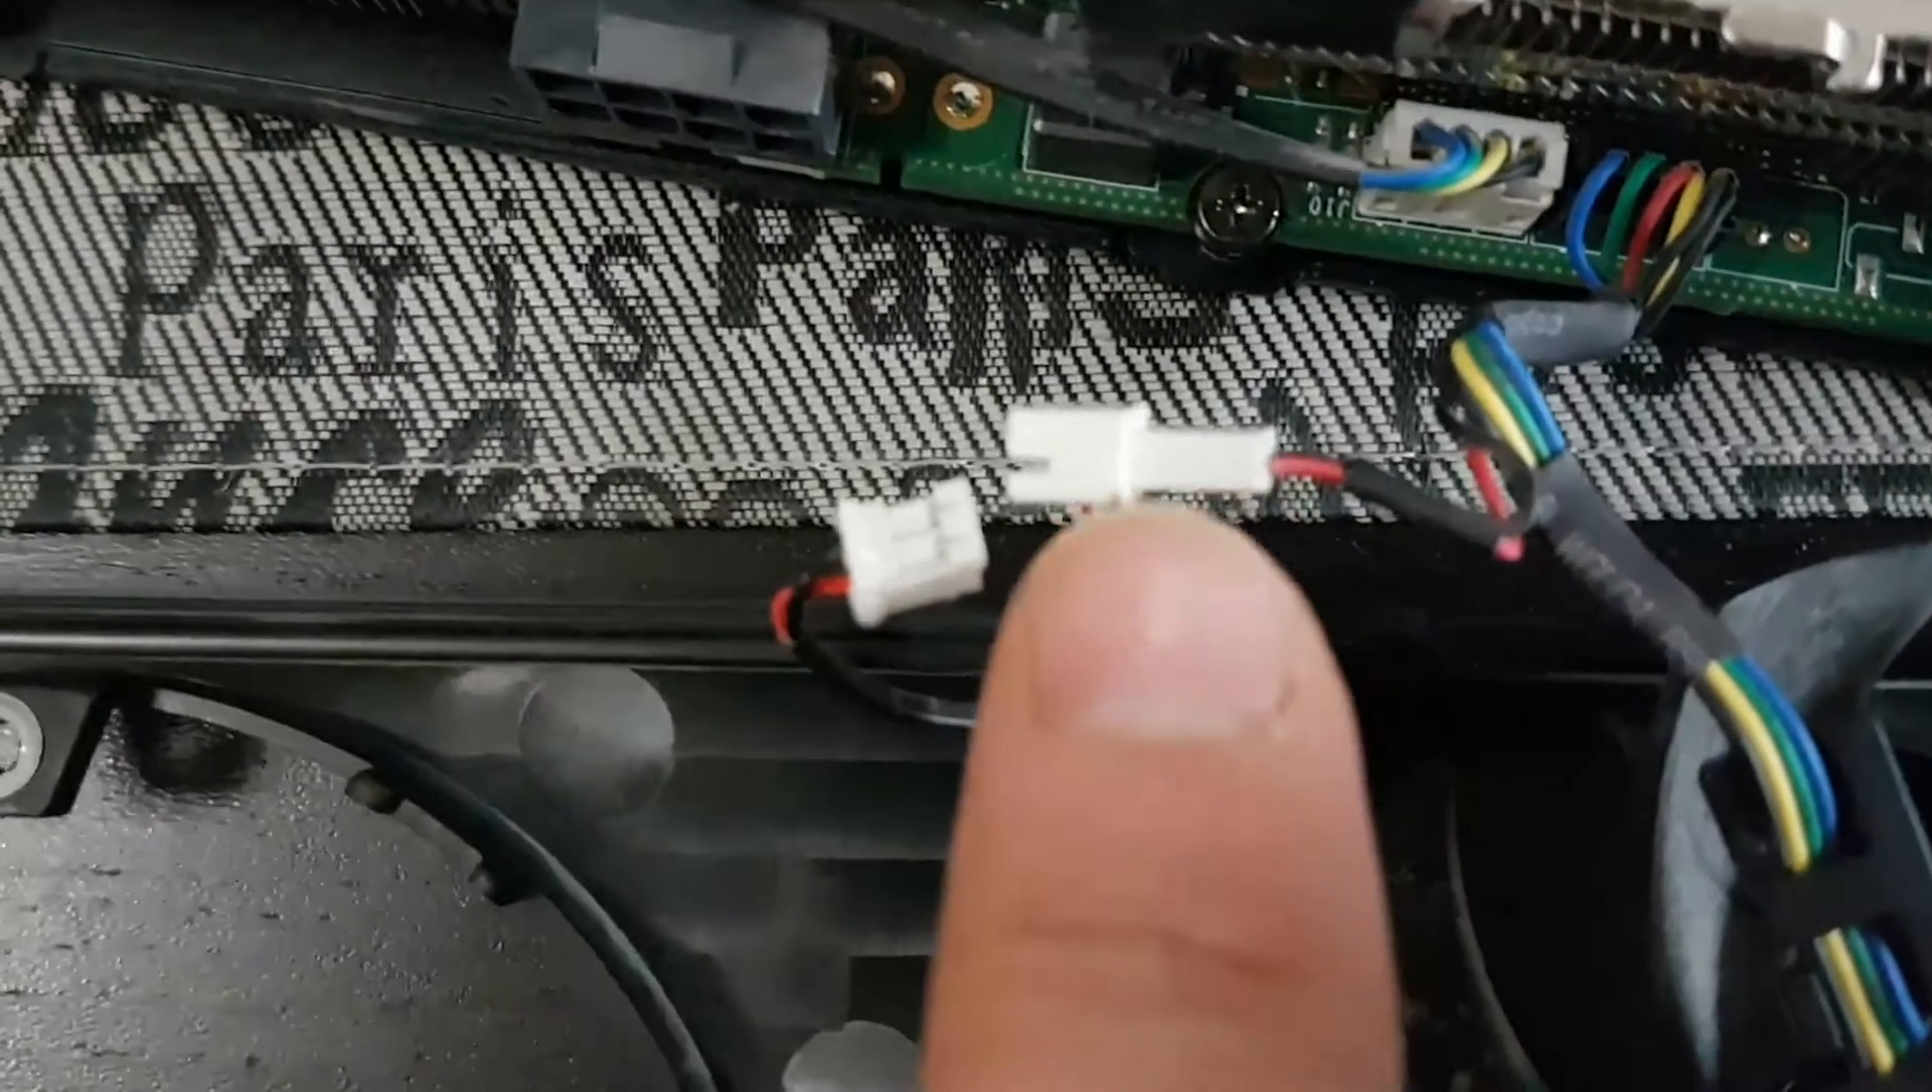Okay so there's our first connector apart.